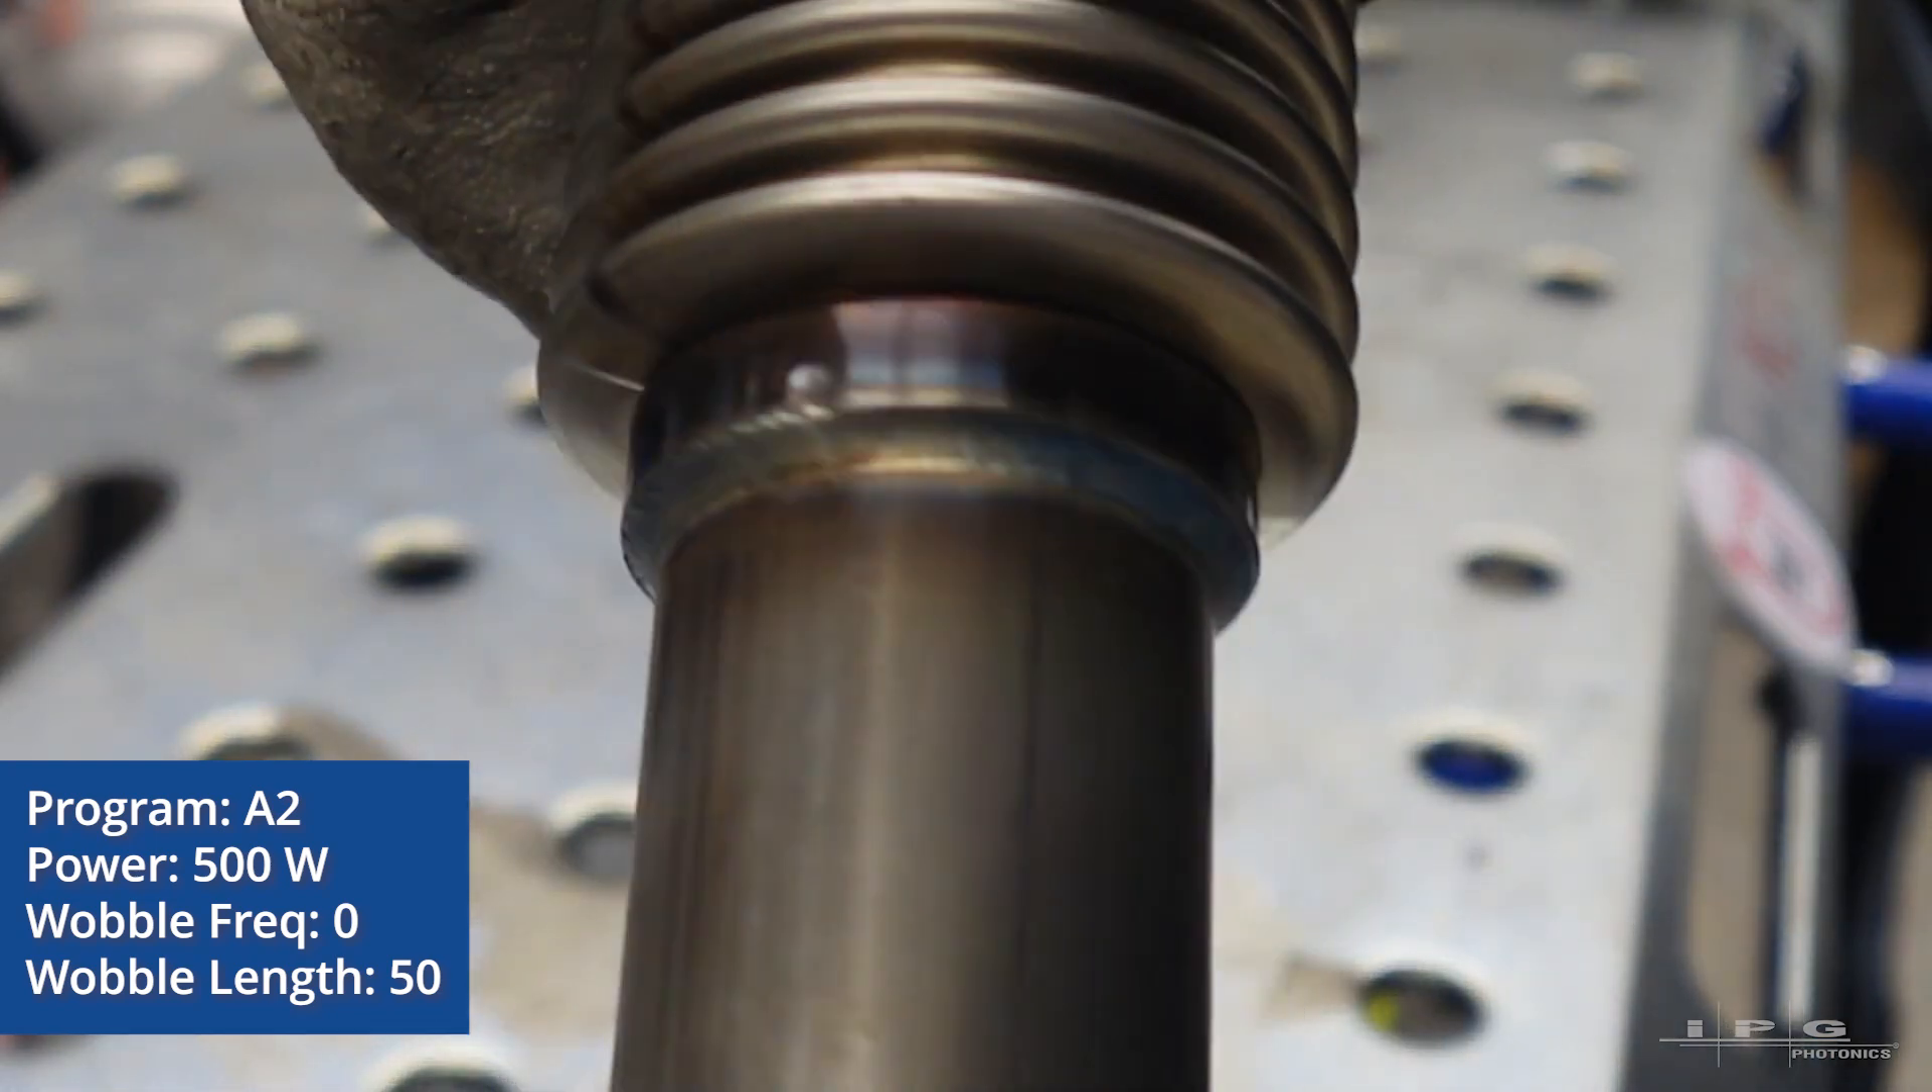Here's the finished weld of that pipe to the bellows or flex pipe.